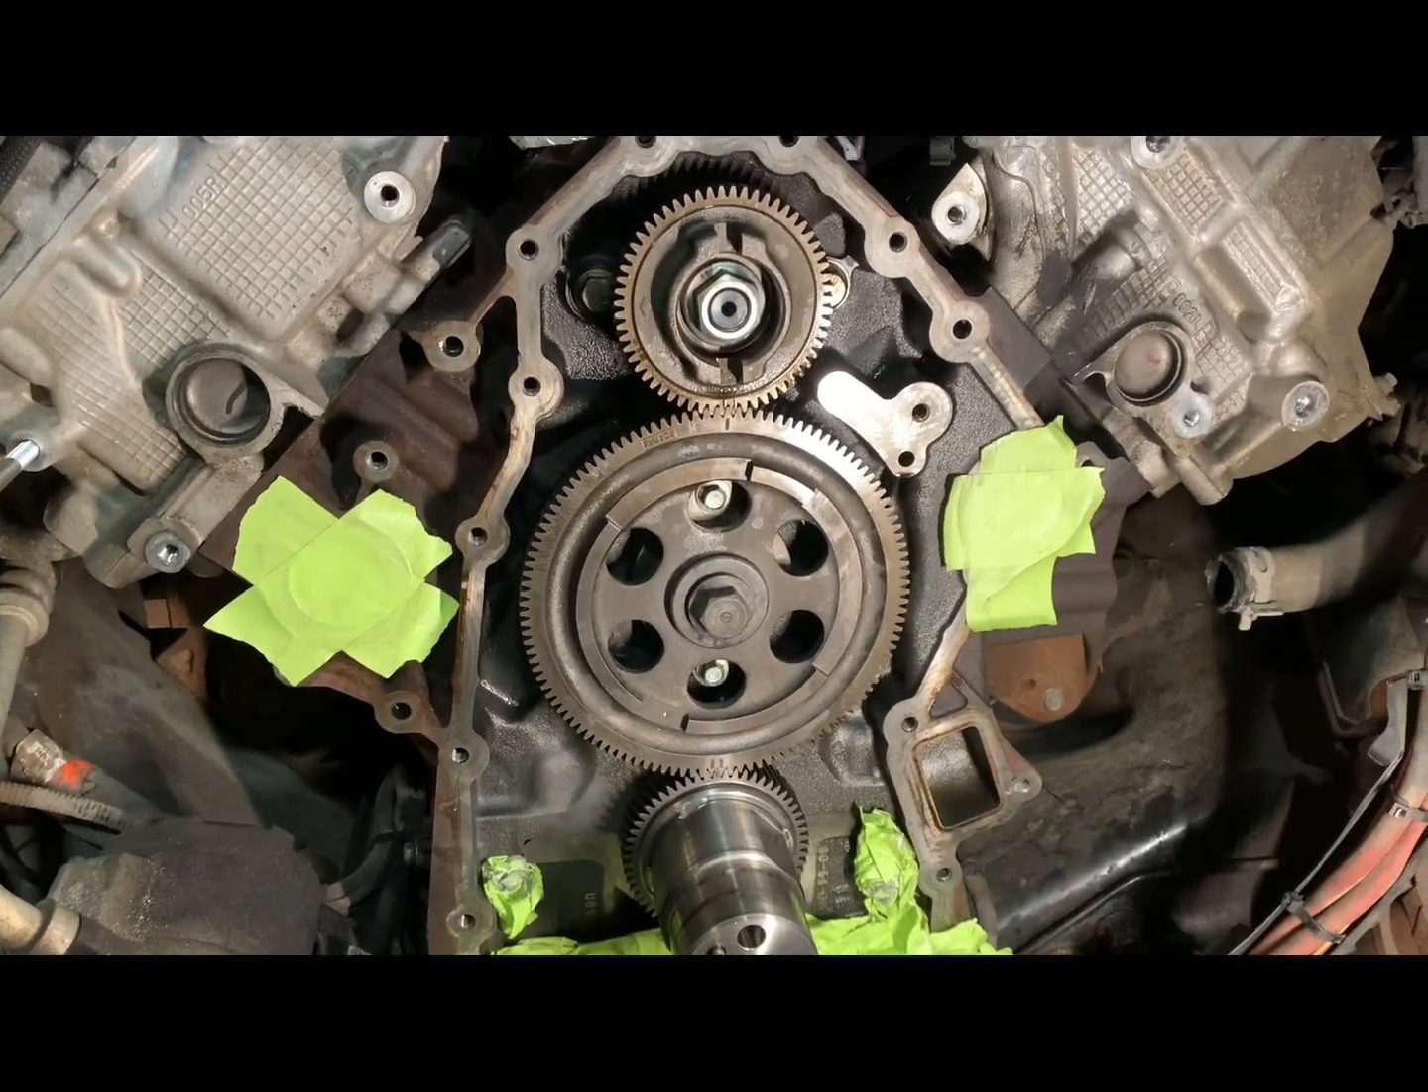I've never seen any of them where you had line to line down here and the pump gear was perfect but the teeth are going together like they're supposed to so not gonna worry about it.